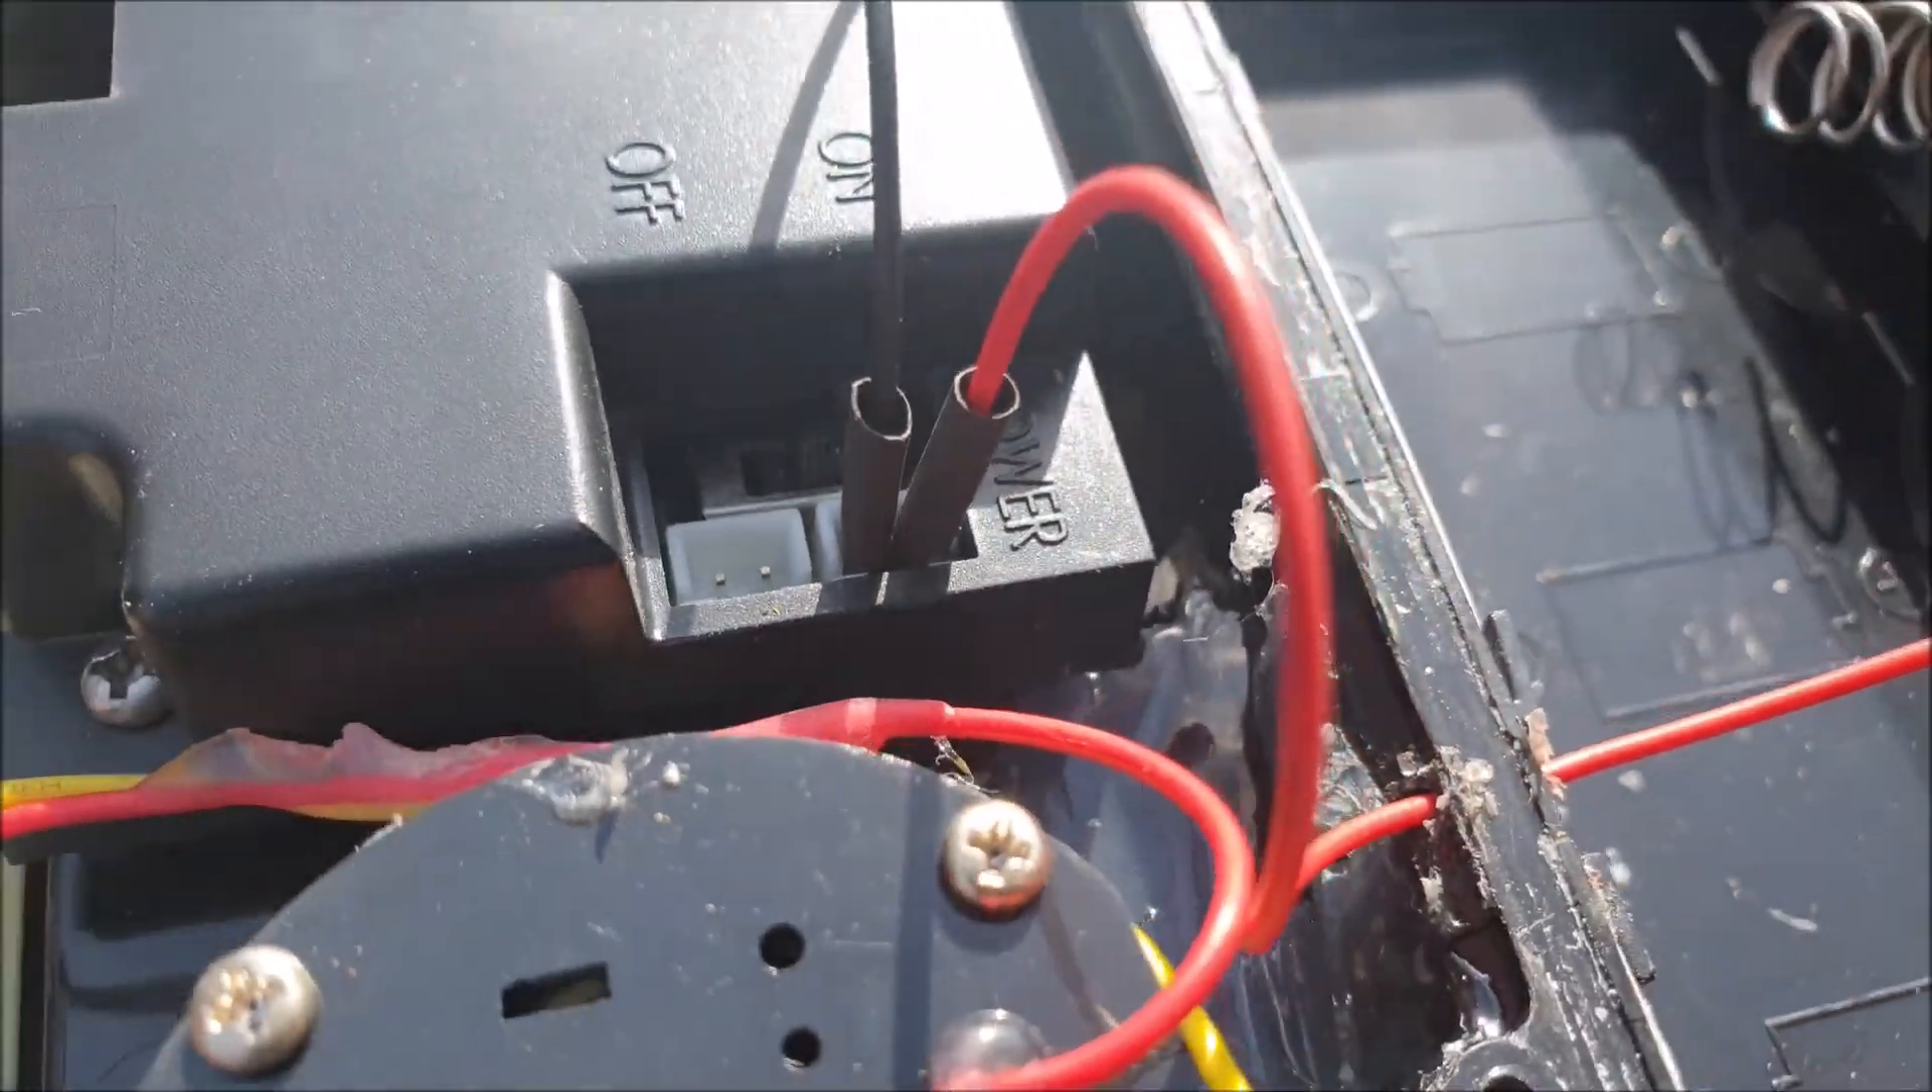Okay, so the first mod, I've soldered the wires on. I've put some heat shrink on. I haven't shrunk it down yet.